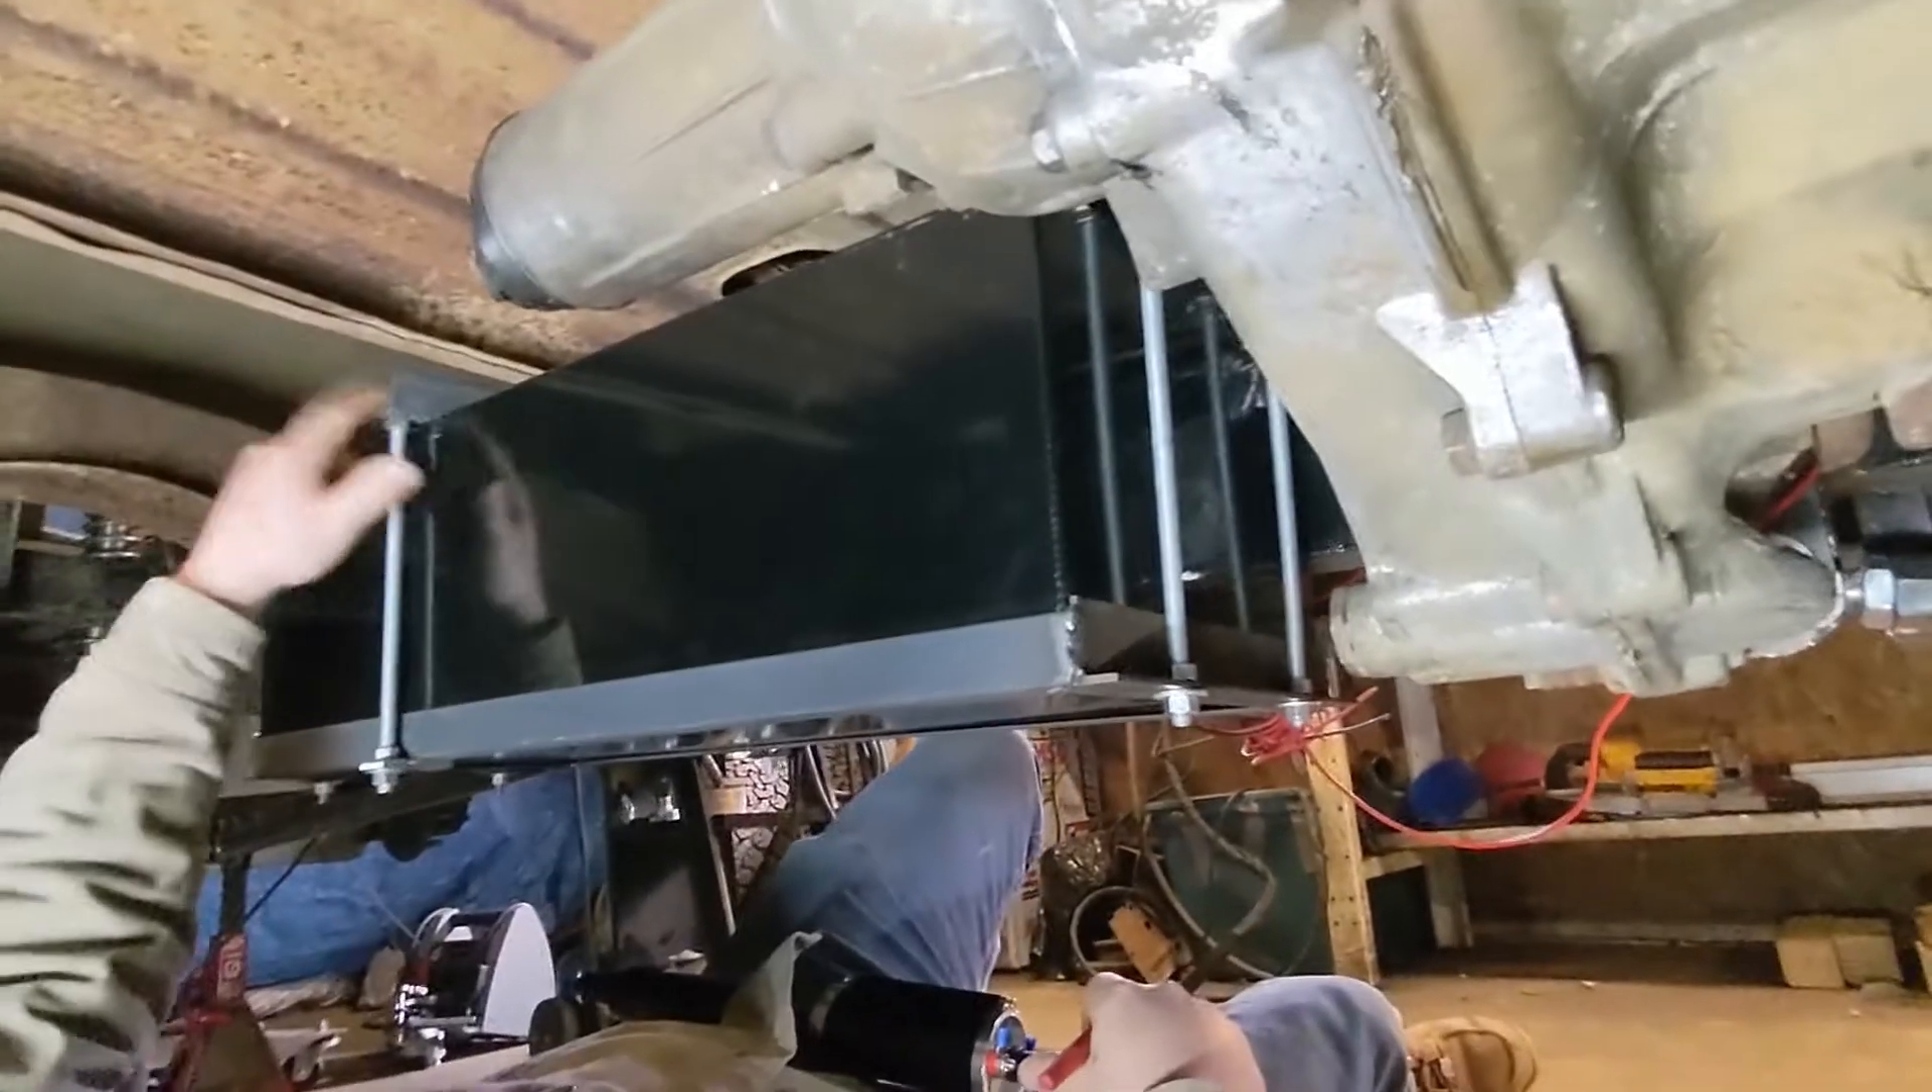All right guys that's our finished fuel tank mount up there it's got the clamp on it to hold it down.